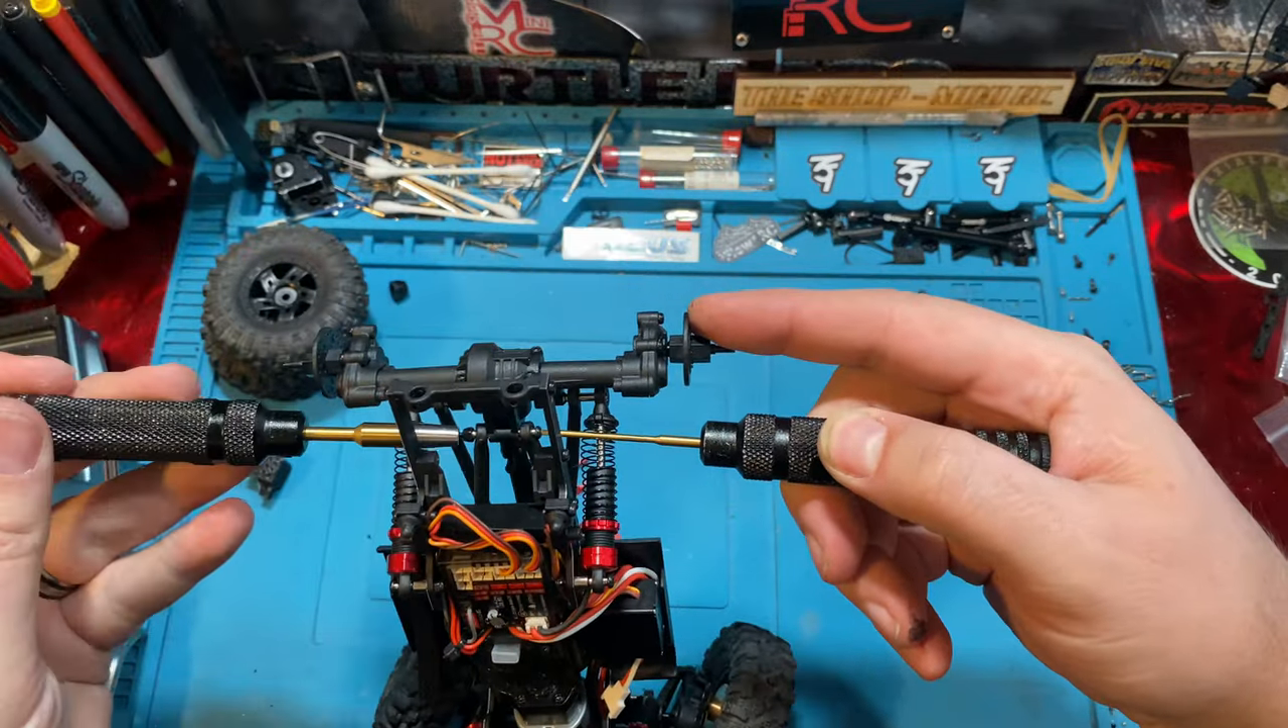I went in and pulled the wheels and tires off just so we have a little bit better clearance here.